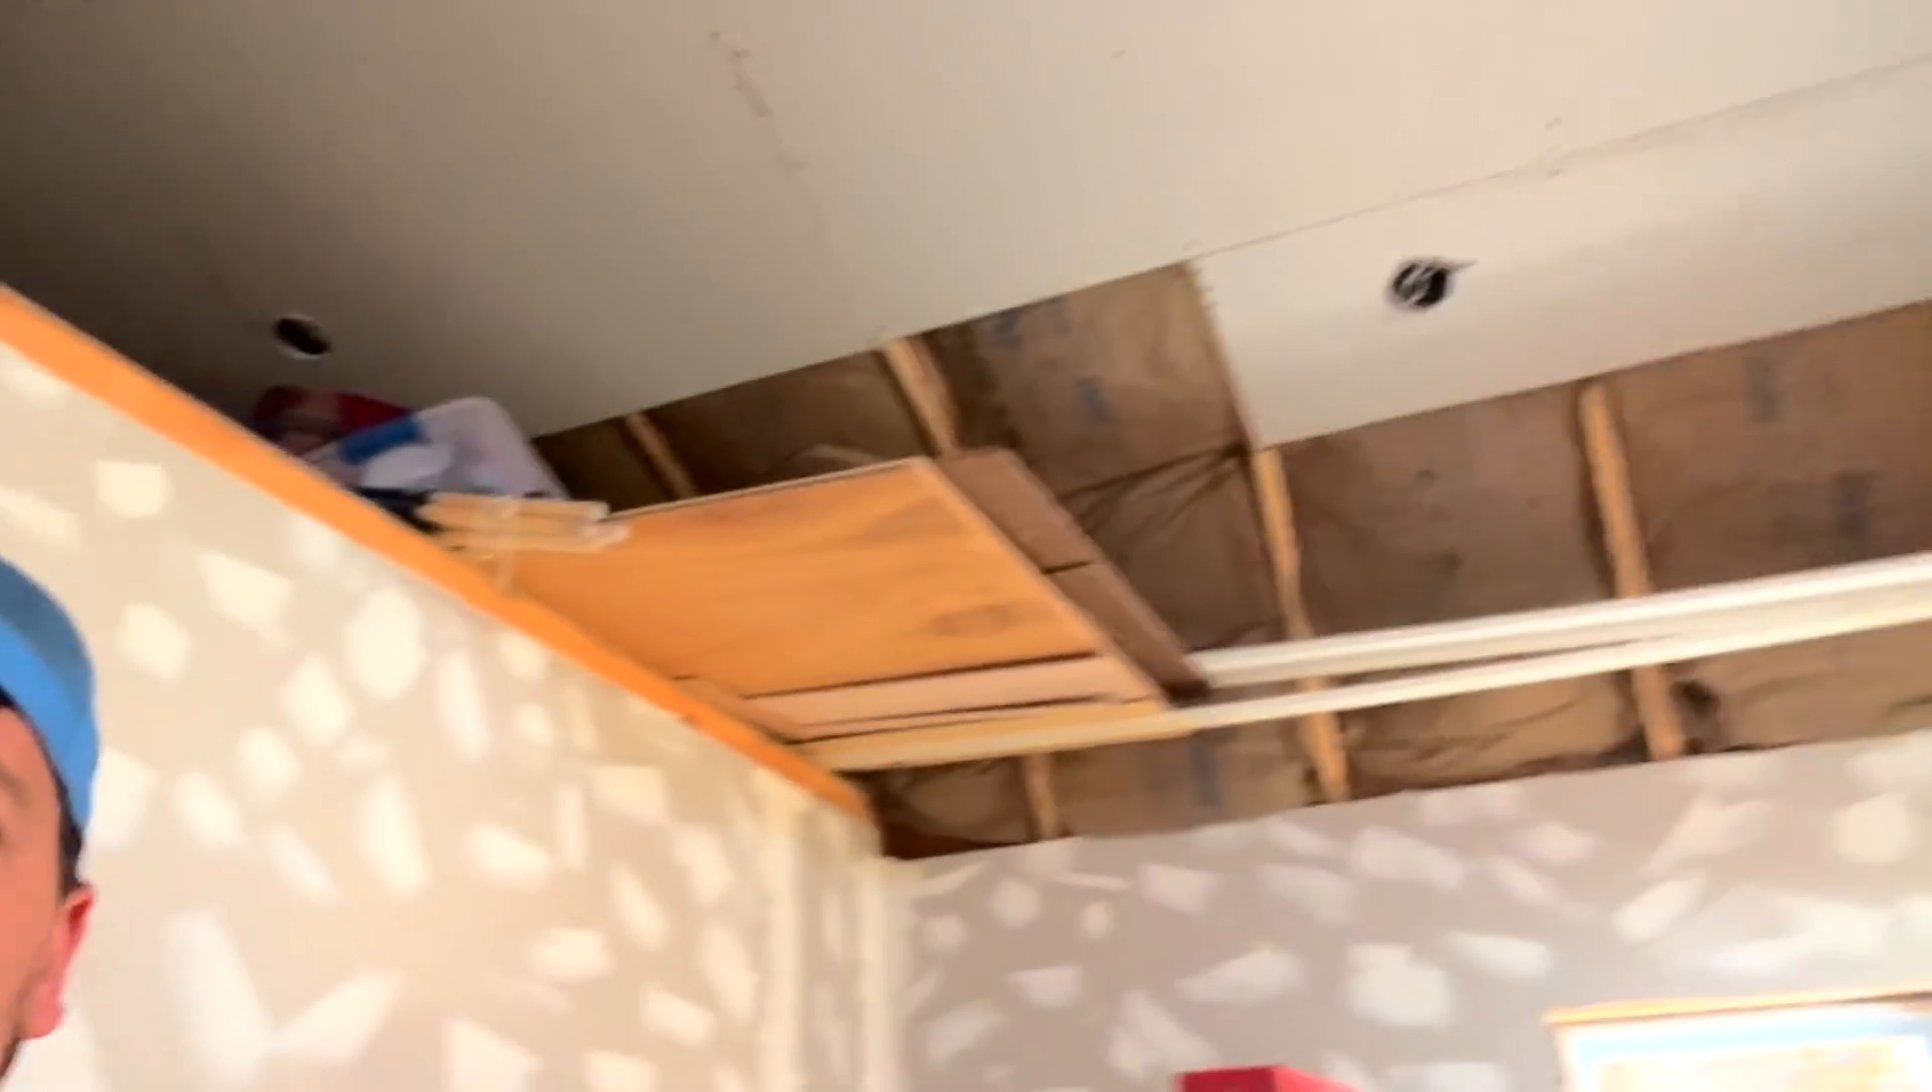I'm almost done with the sheet rock on the ceiling.